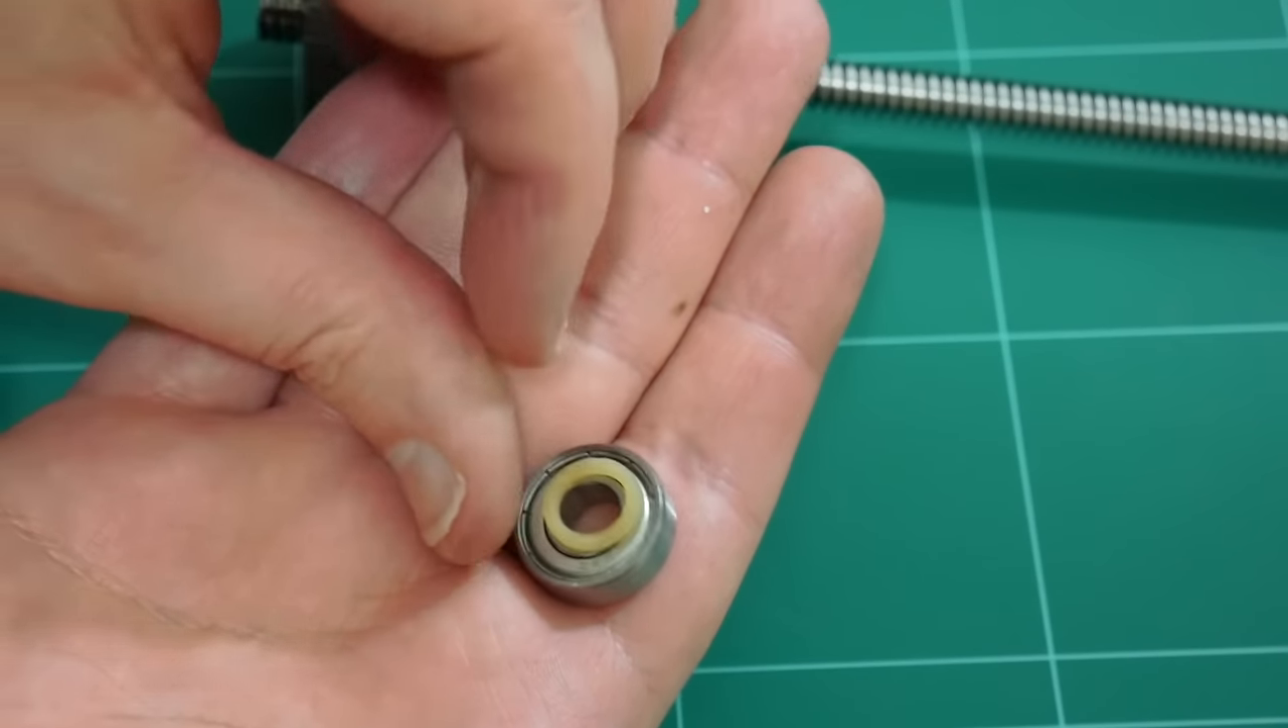We also have a nylon washer in there as well.